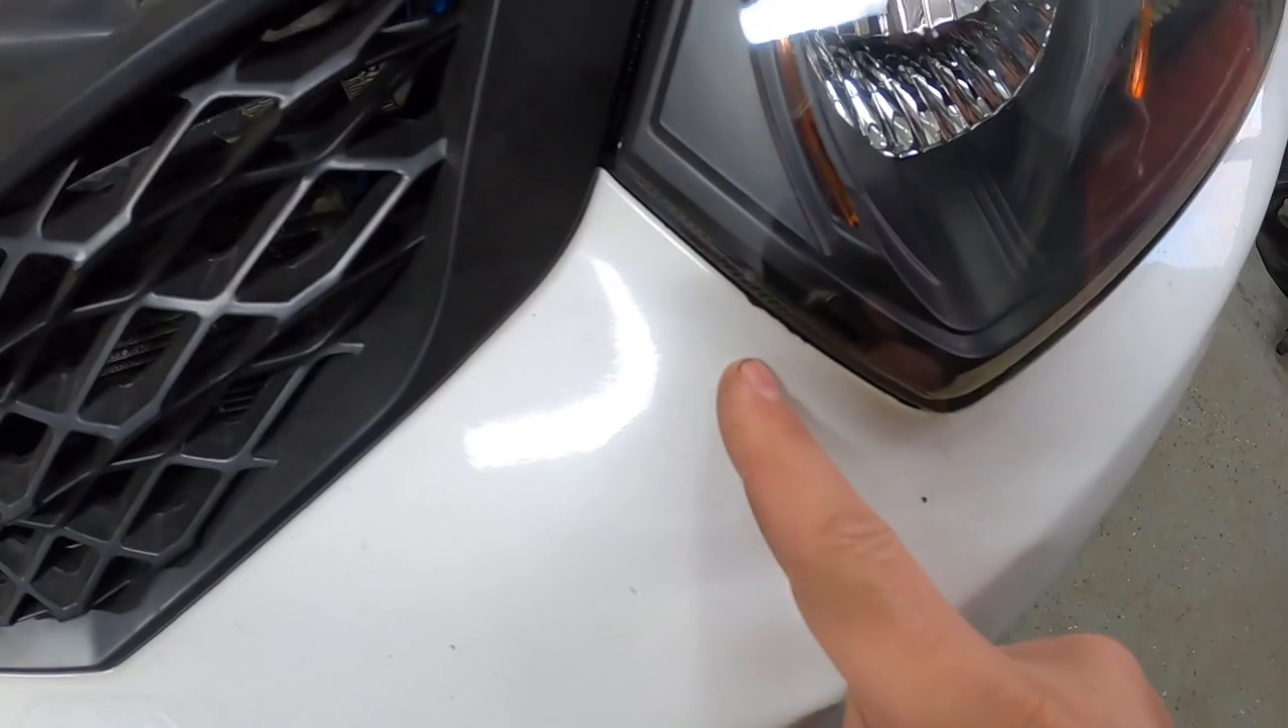We got way nicer fitment to the headlight and much nicer fitment around with the bumper as well.